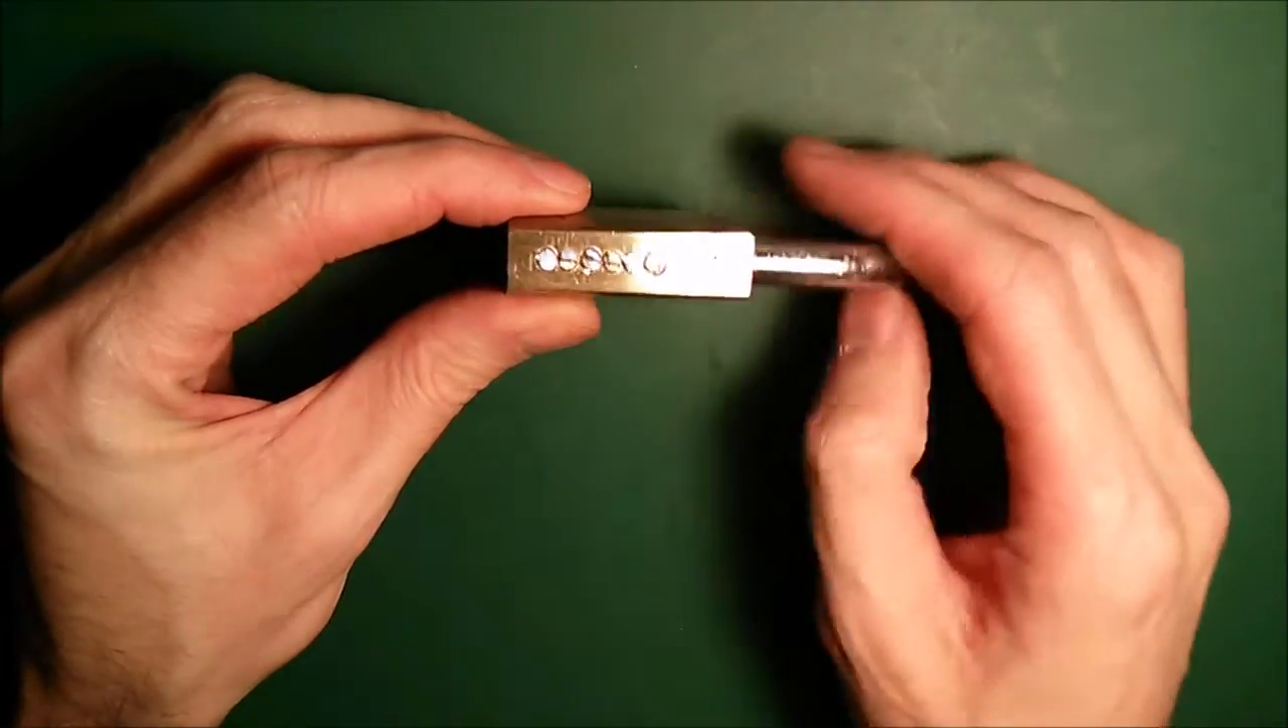I've actually reassembled uh the lock completely now so it's a finished lock and you can see the uh the grub screws are made and uh screwed into the side there.